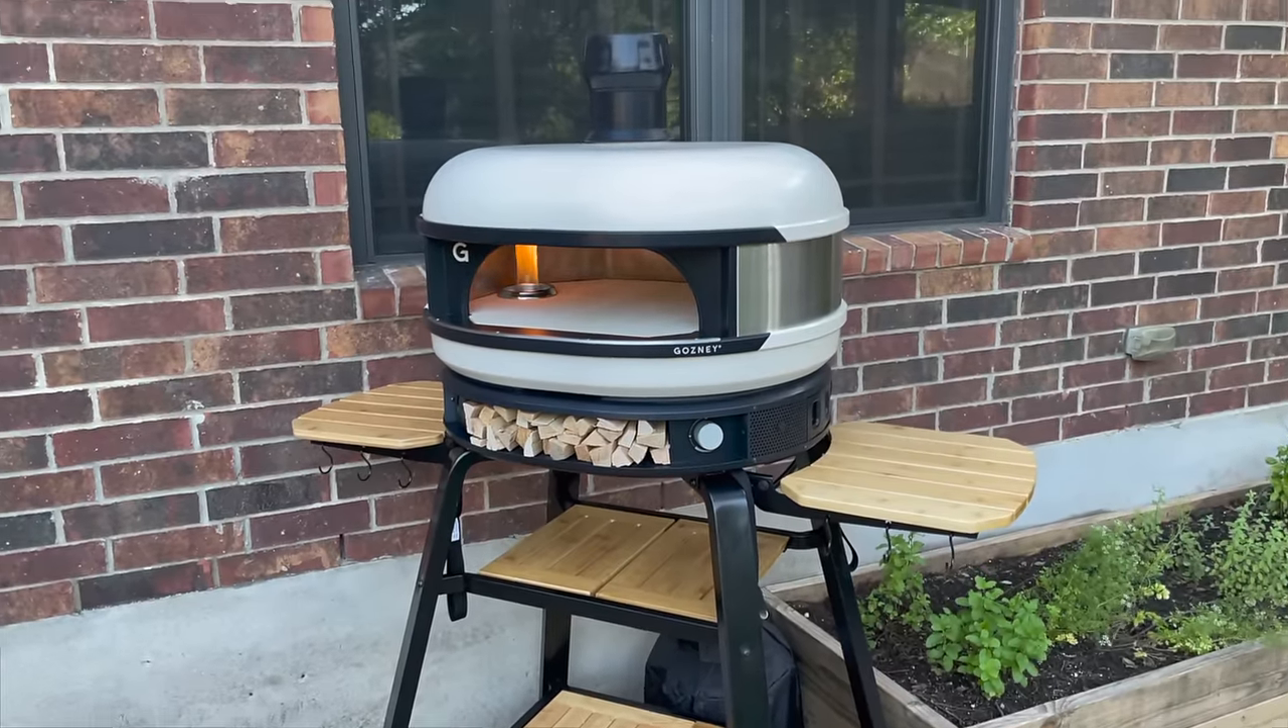So we got everything put together assembled on the stand.